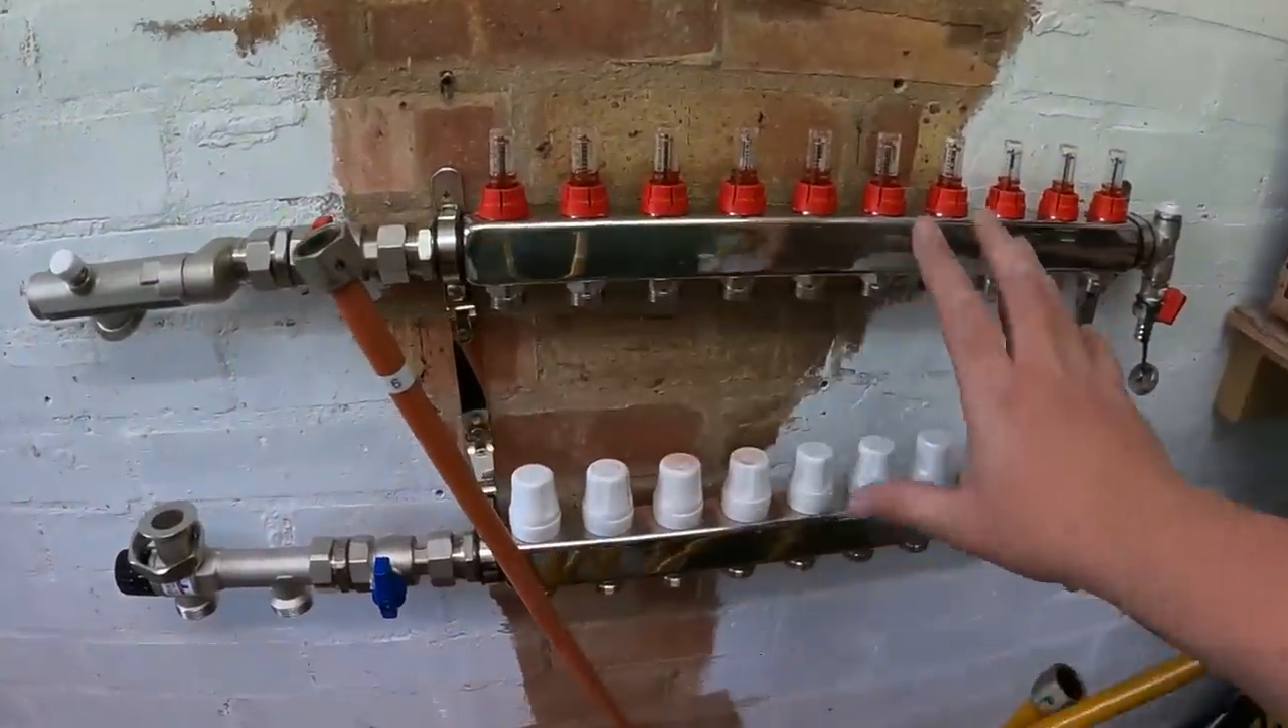I've got the manifold strapped onto the wall now so i can begin tightening all the valves in and getting the pump on and into position and then we can begin getting the pipe working.